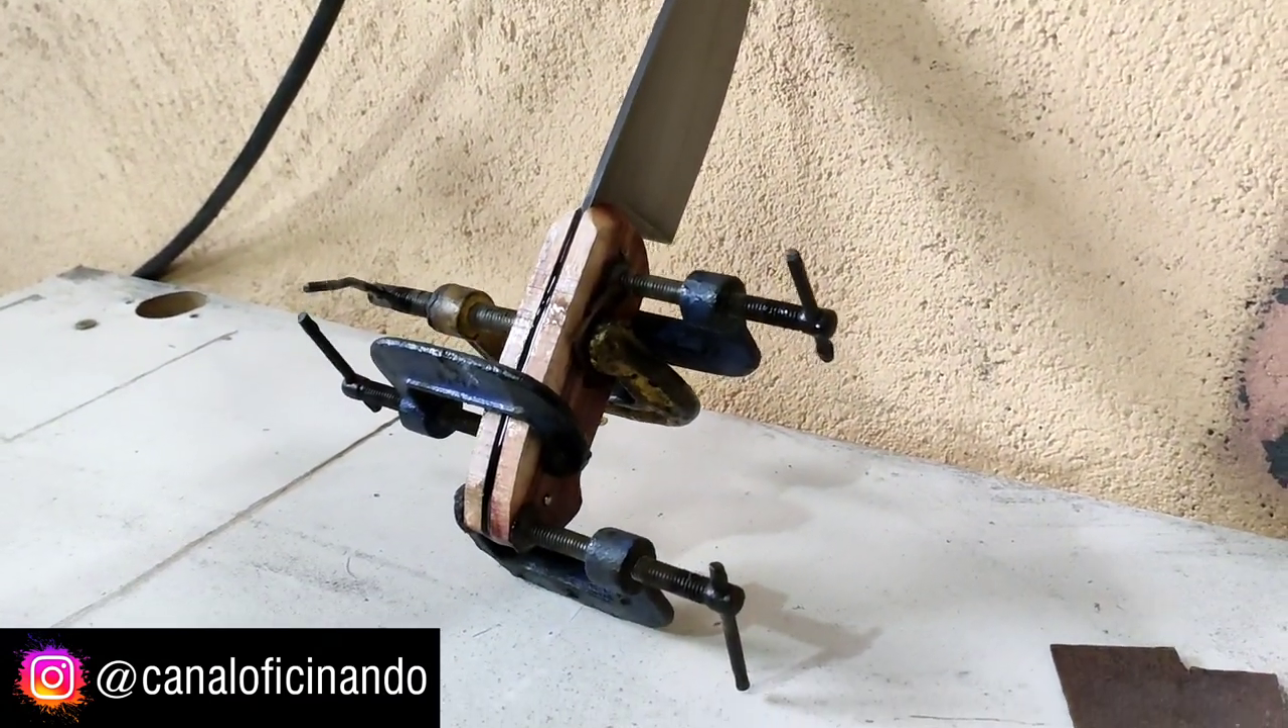Coloquei mais grampos ali dois já eram o suficiente mas eu coloquei mais grampos só para garantir.